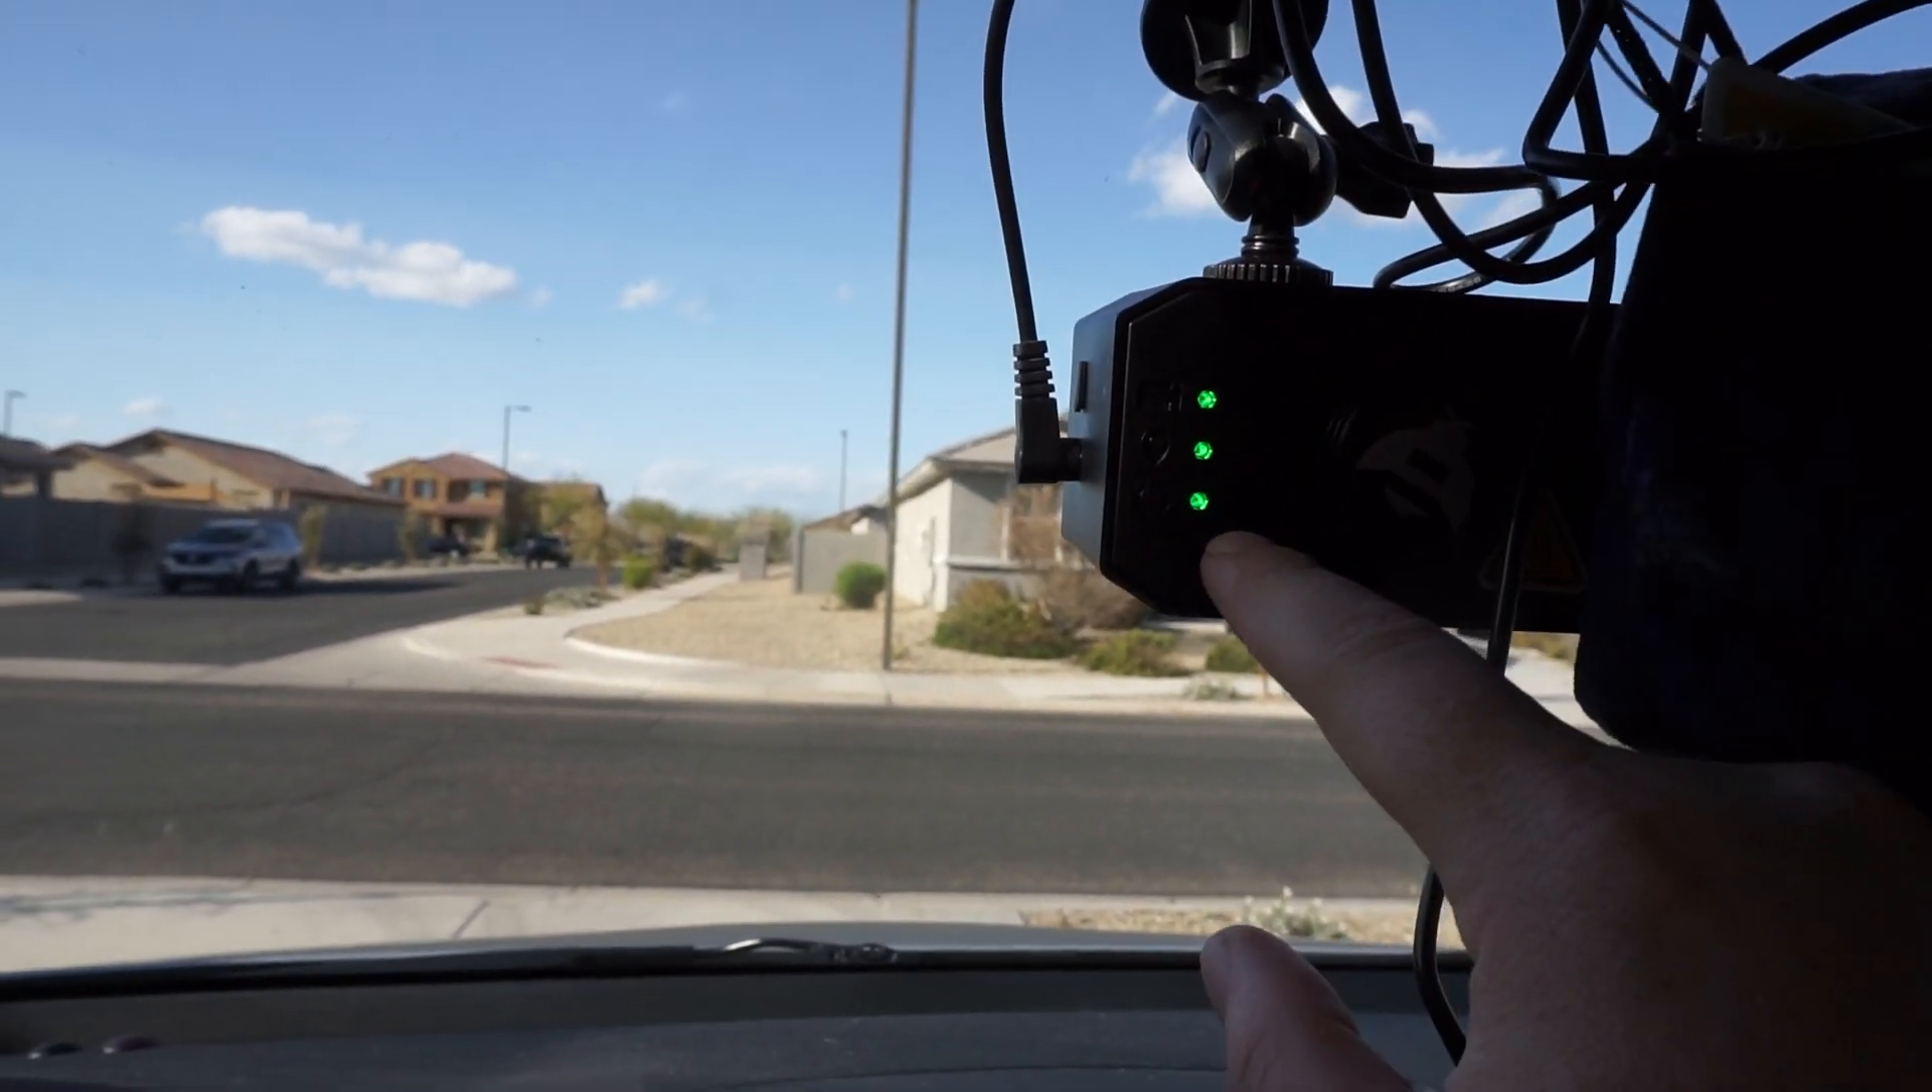I have the hive mapper all installed right here.